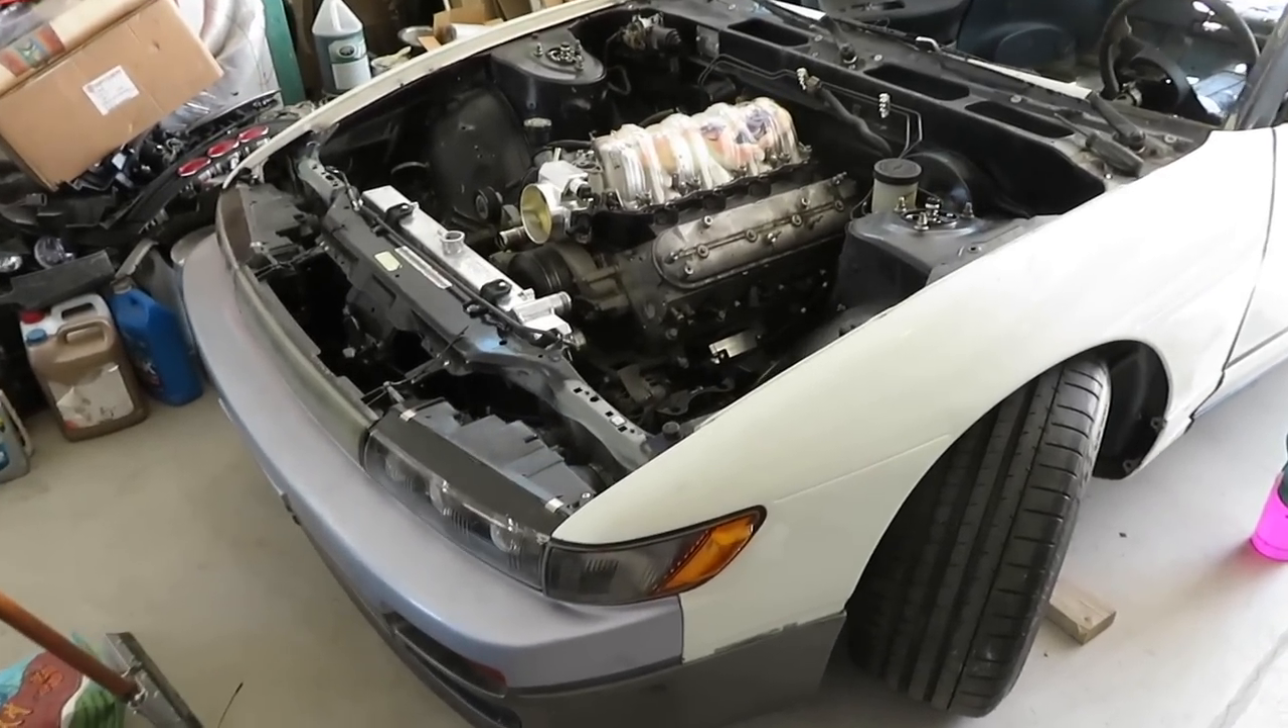Just finished buttoning up the front end, put the bumper, the fenders, the headlights, all that stuff back together.